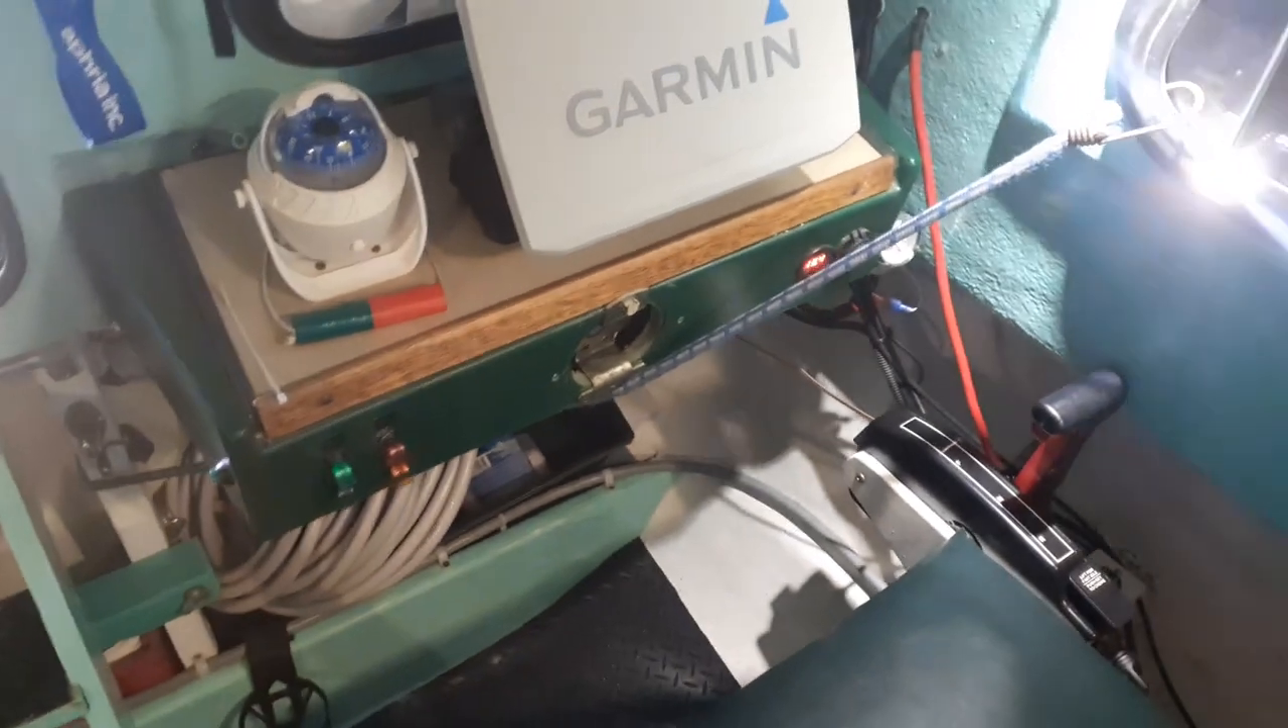Okay so the dash right now is held in position by bungee cords or a bungee cord.